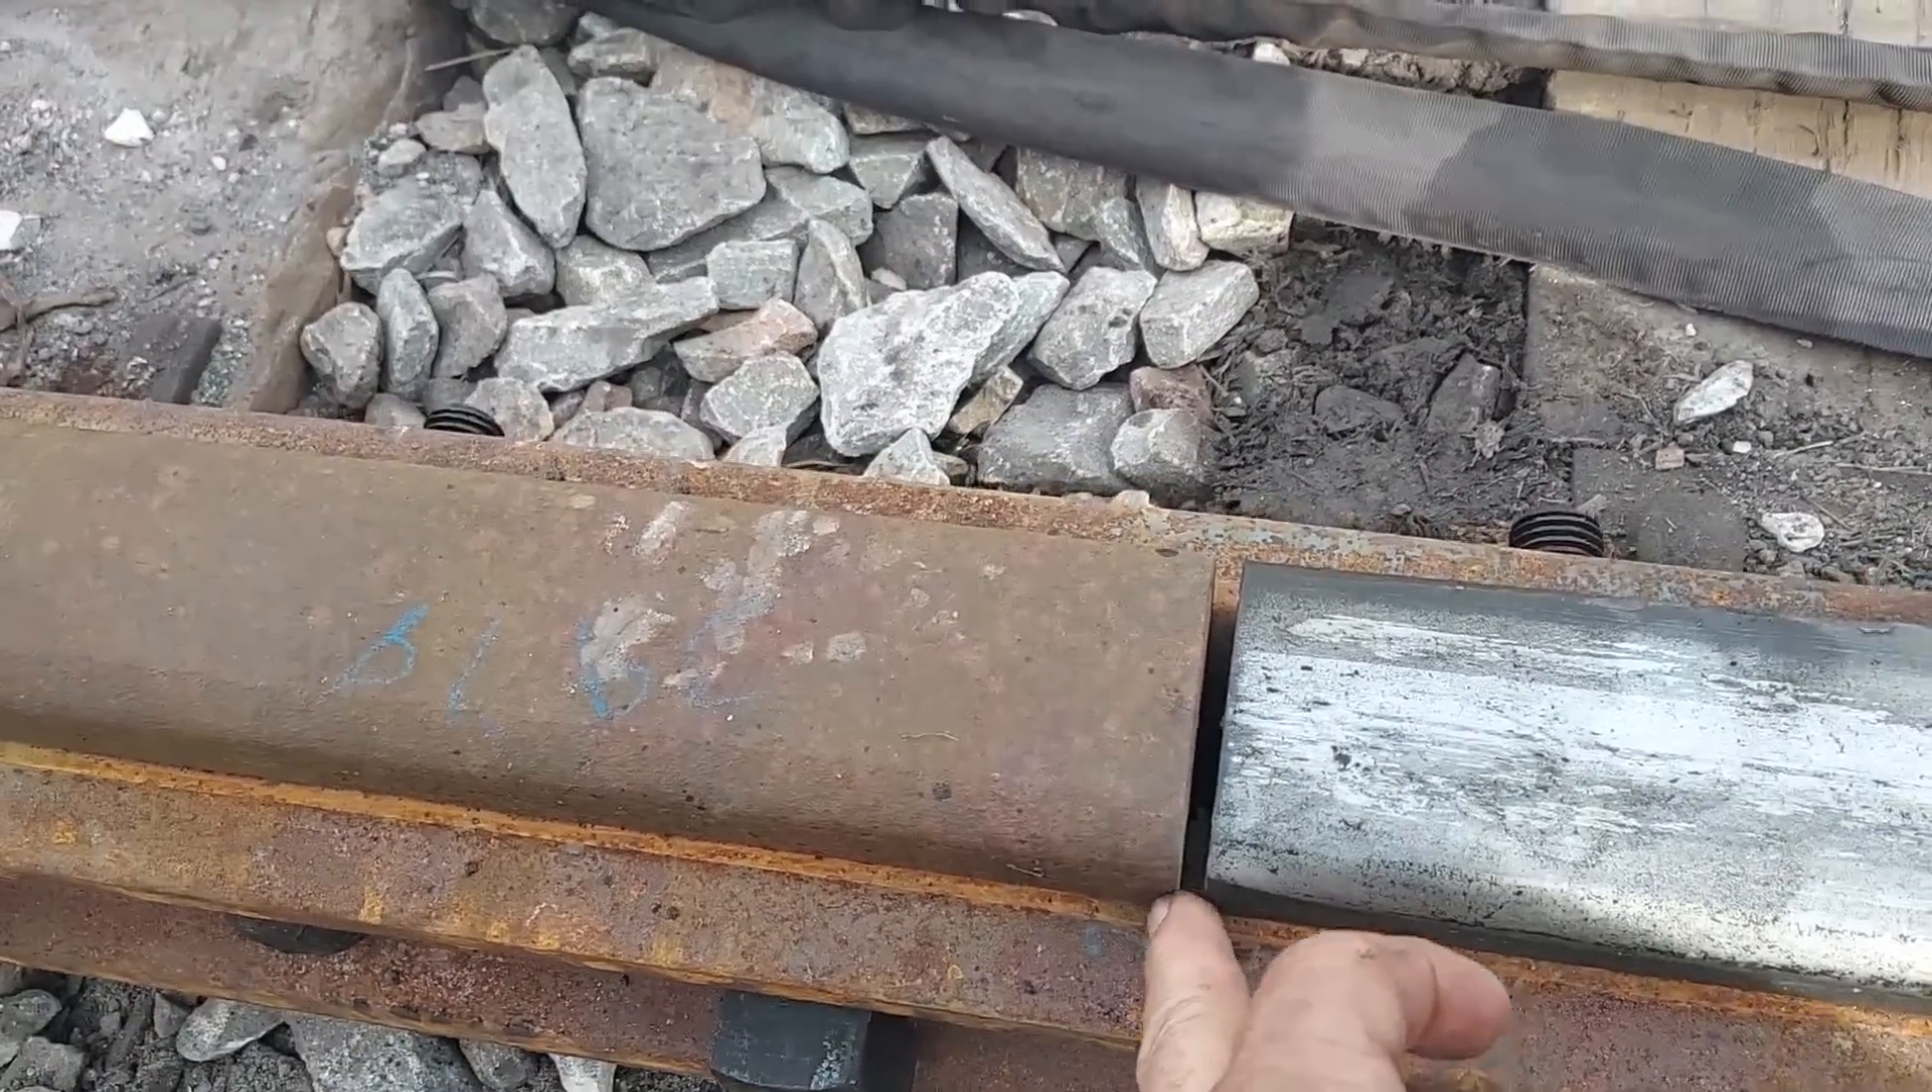Got a little bit of a mismatch here on the head.